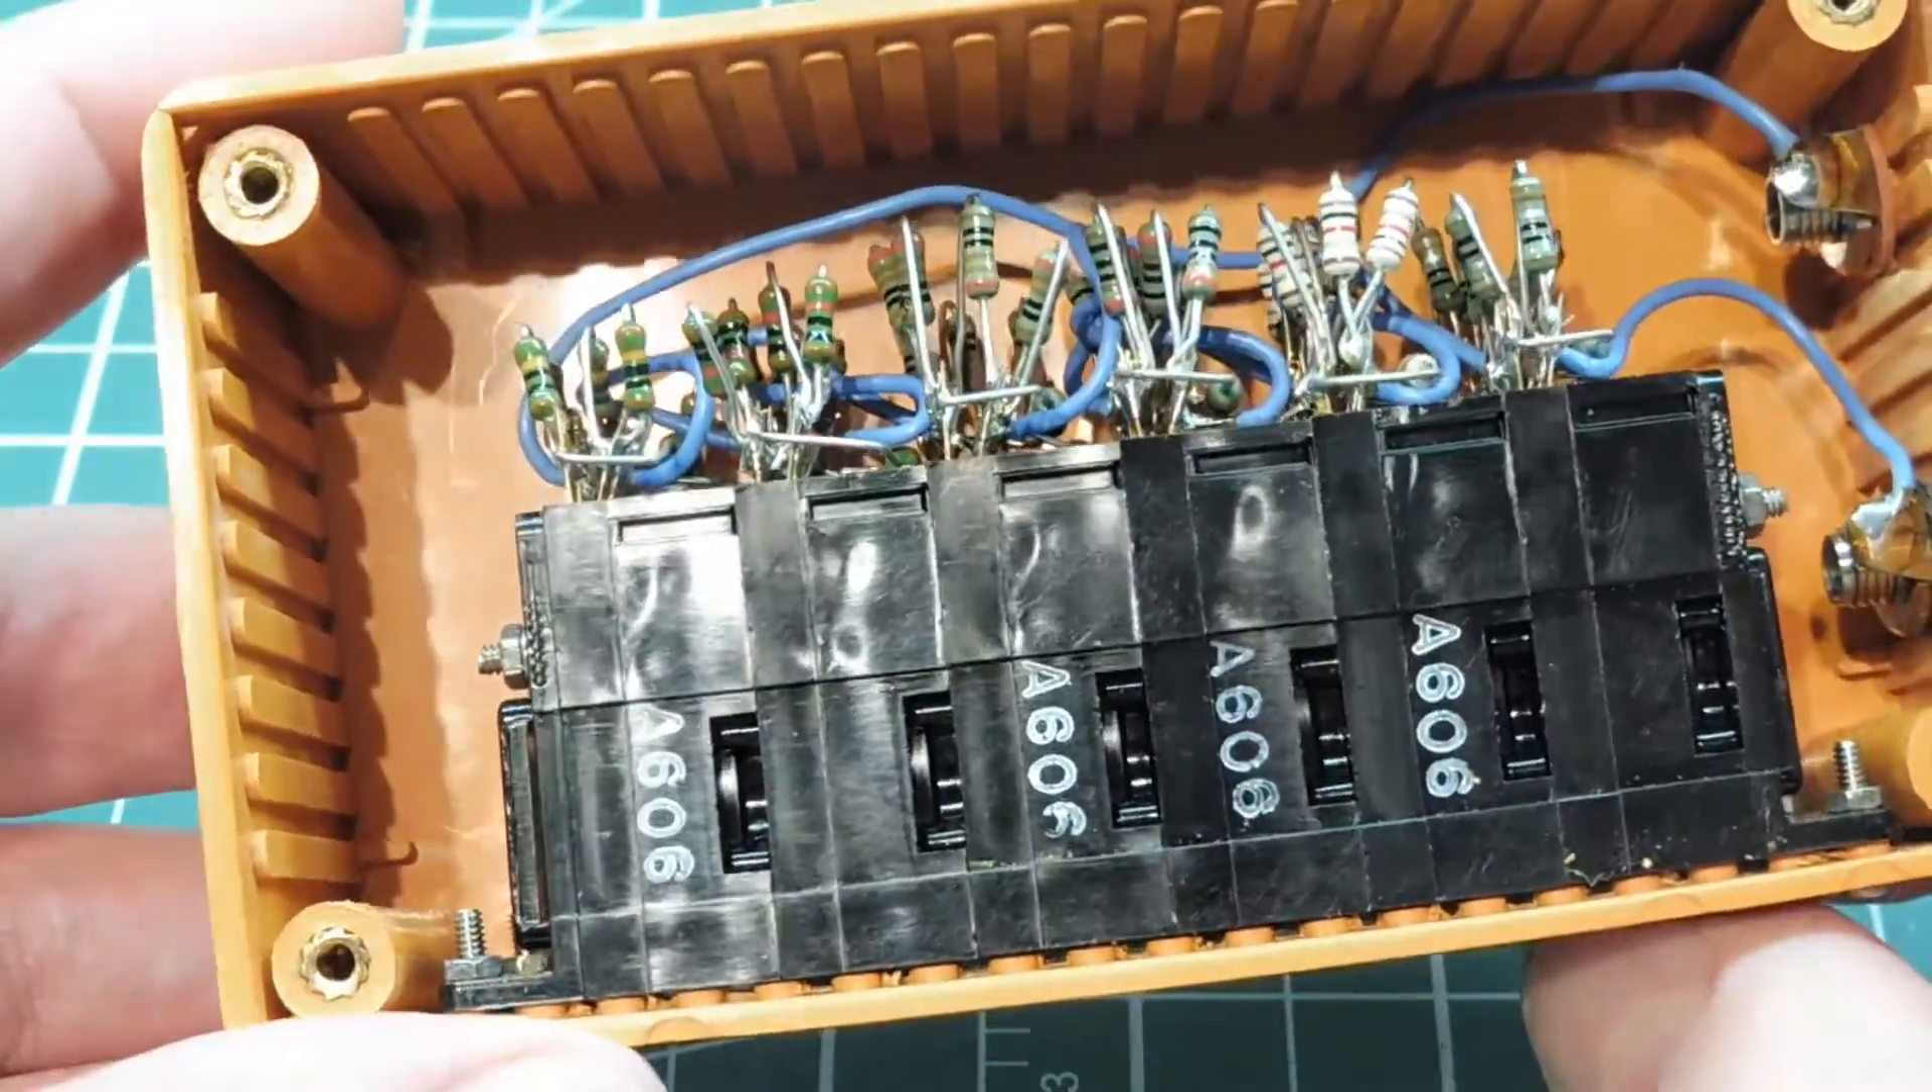Okay, I've taken the top off the decade resistance box so we can have a look inside.